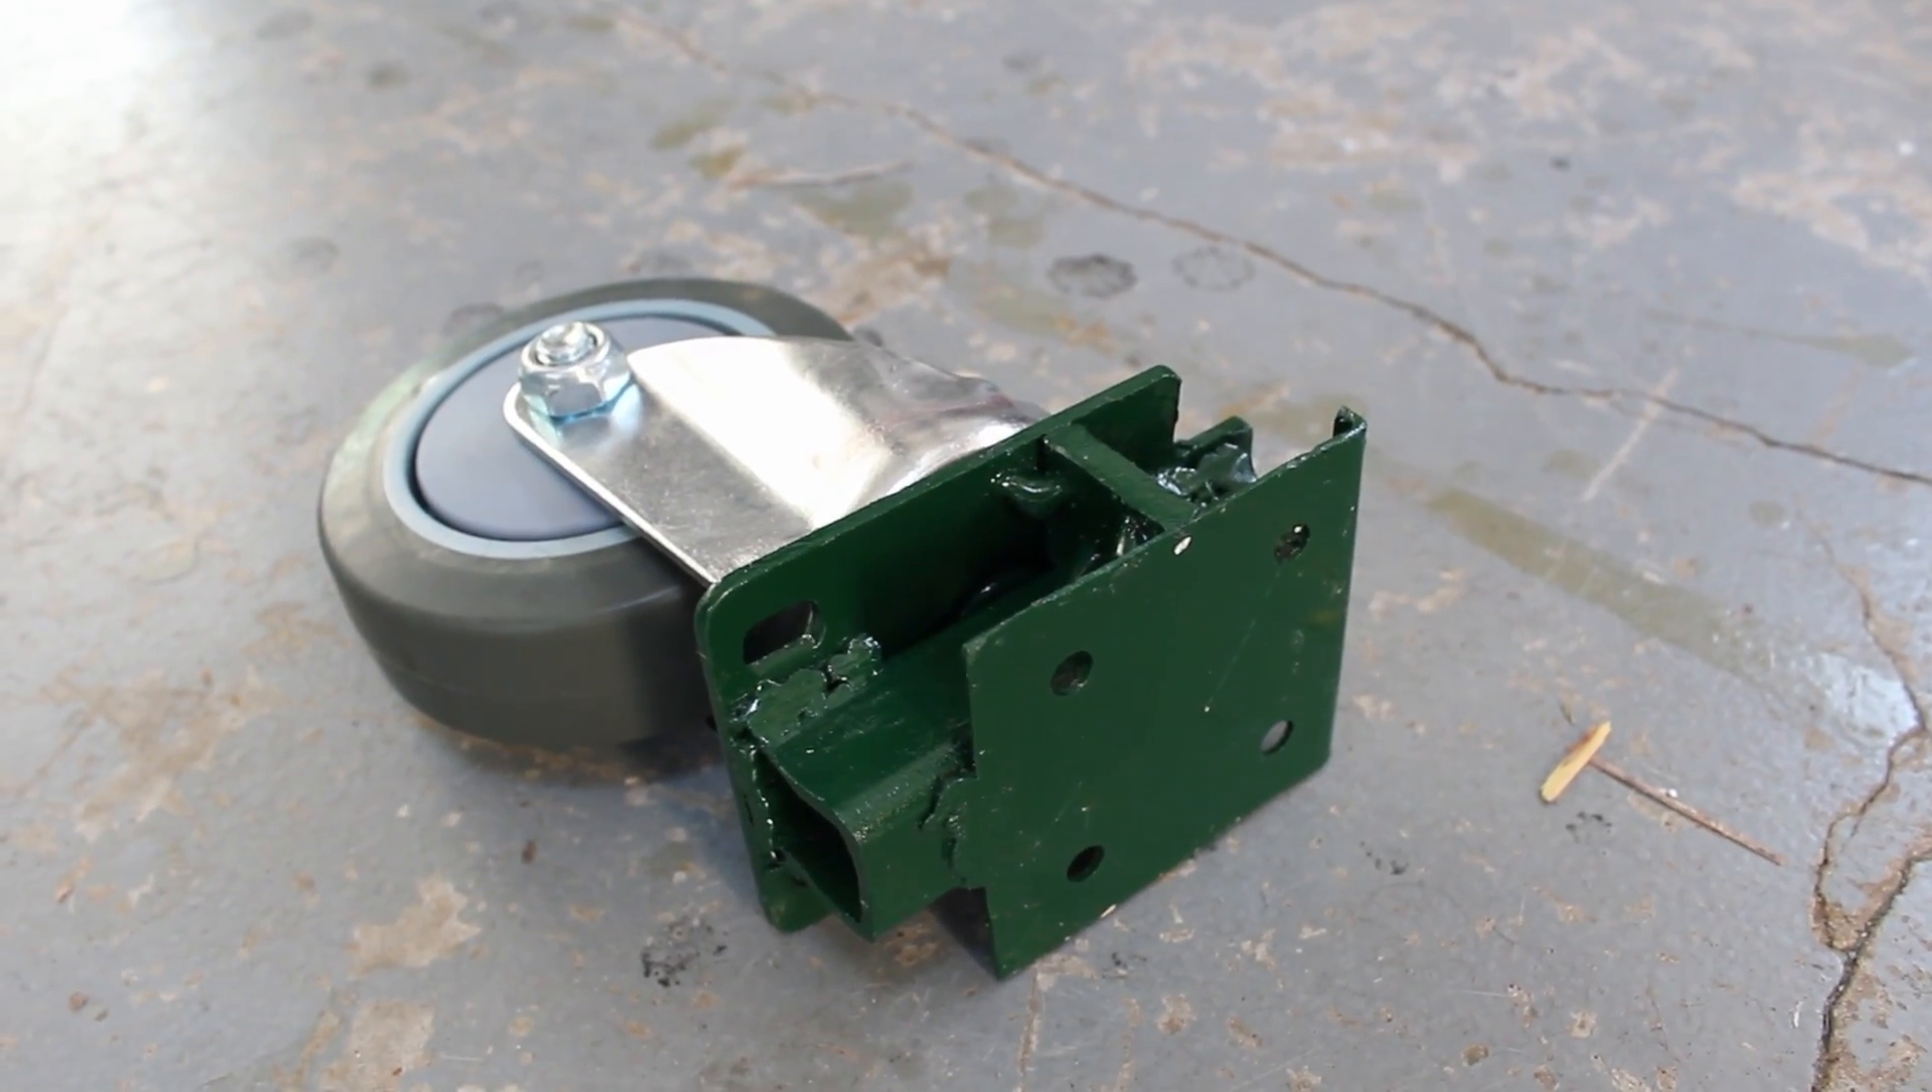The new casters now have a little piece of metal welded in place and you can see the original adapter plate sitting on the top.